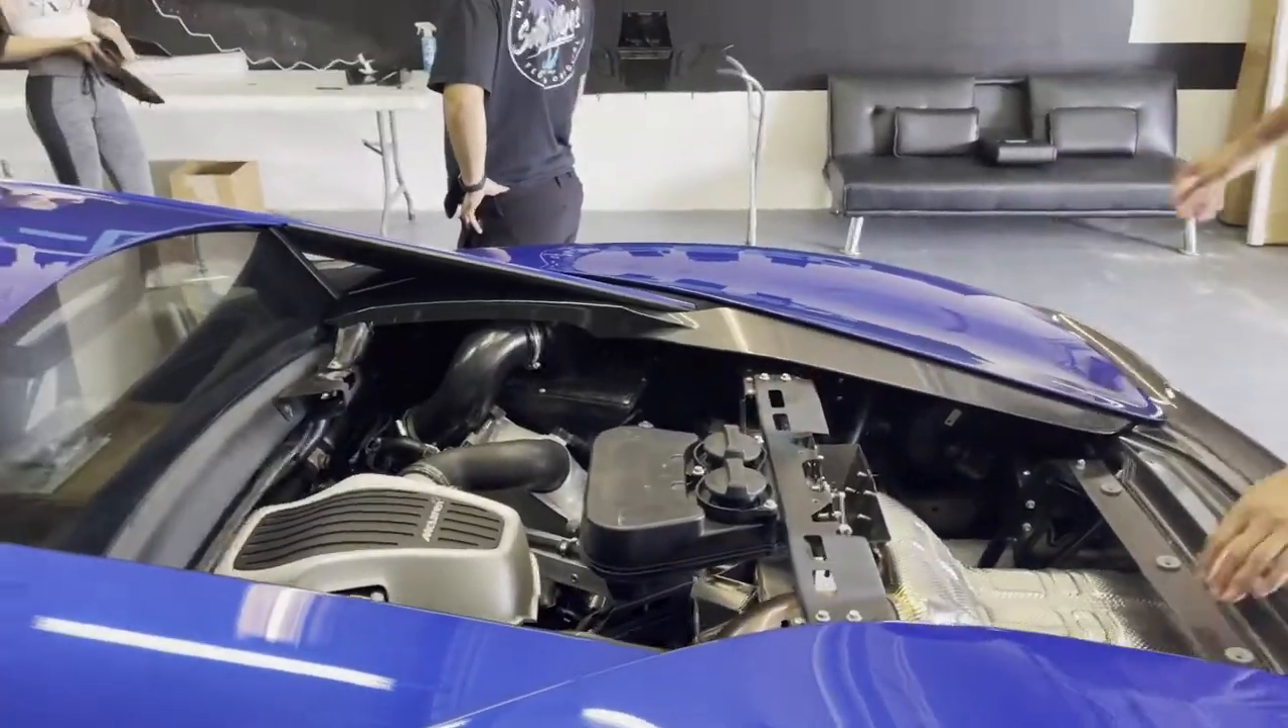Top panel is off exposed engine right there.